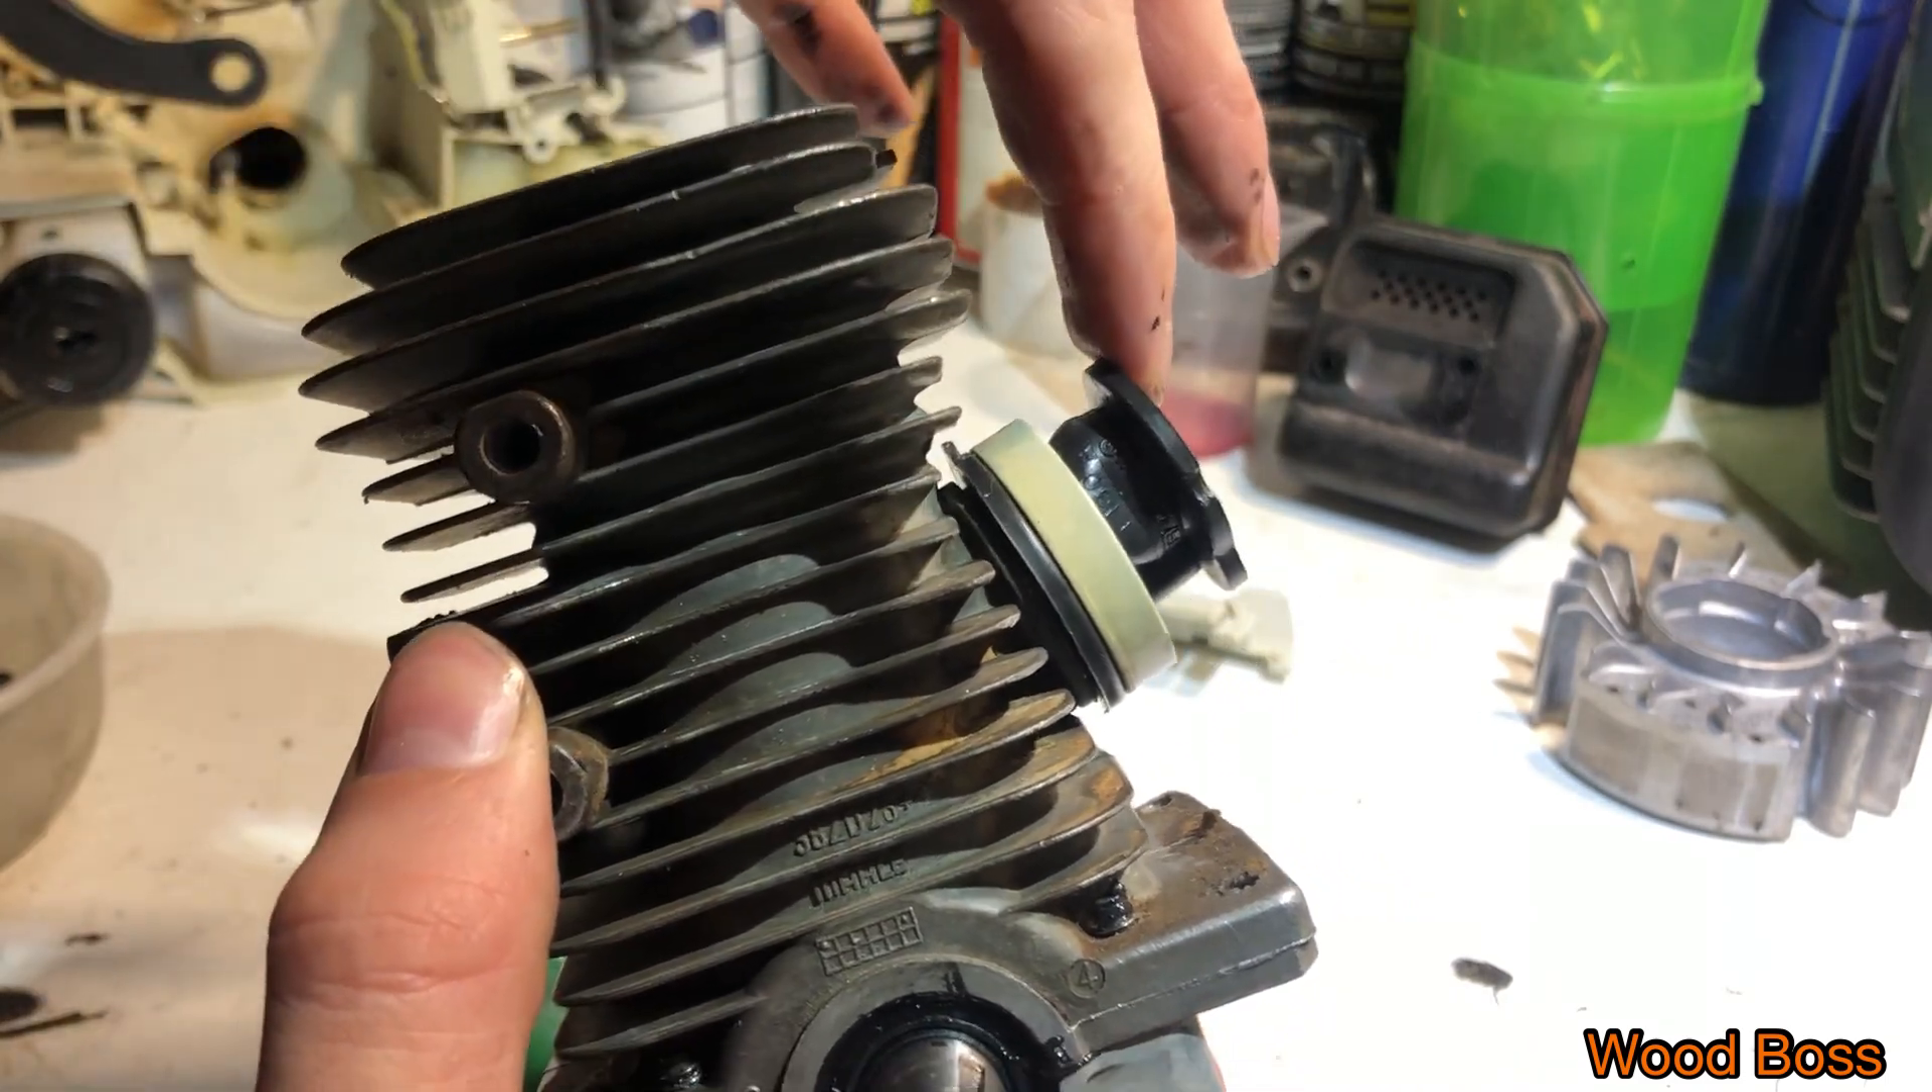Wie ihr seht, habe ich jetzt schon den Ansaugstutzen hier drauf gesetzt.